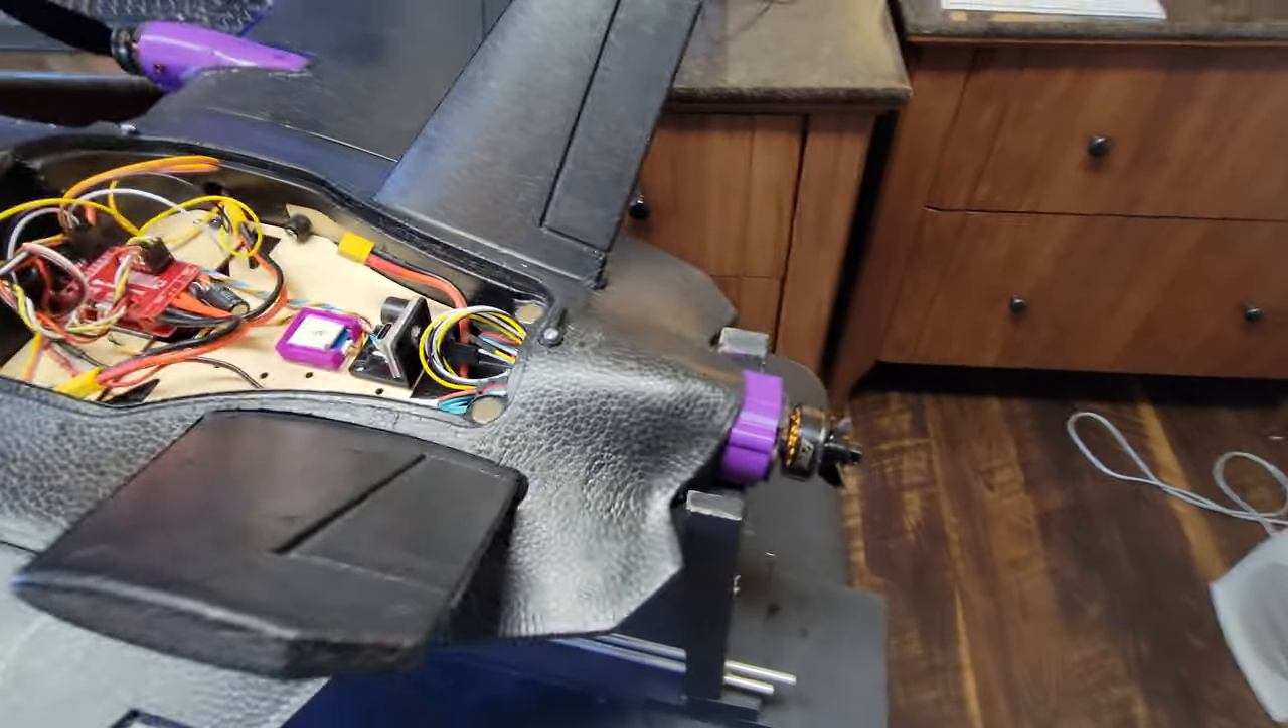And you obviously can tell too that I now have my rear motor hooked installed on the back.